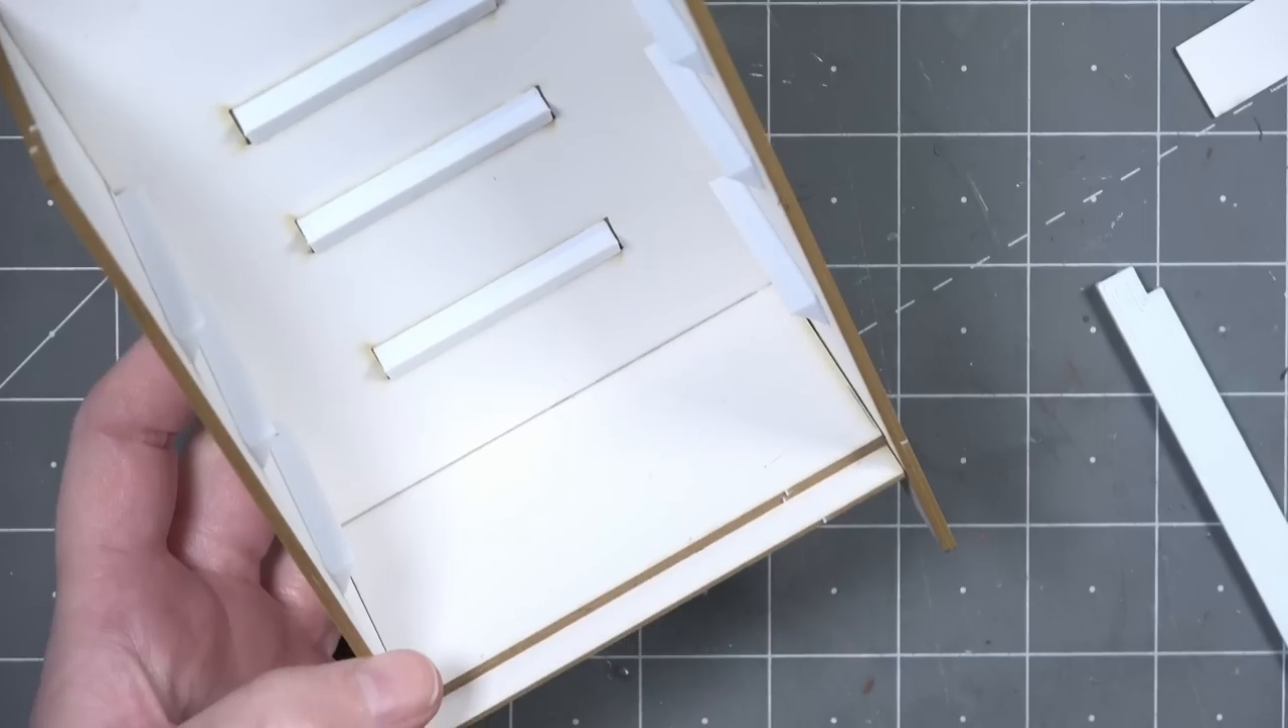It was very satisfying to see that the 3D printed shelf supports fit perfectly into the laser cut gaps in the wall.